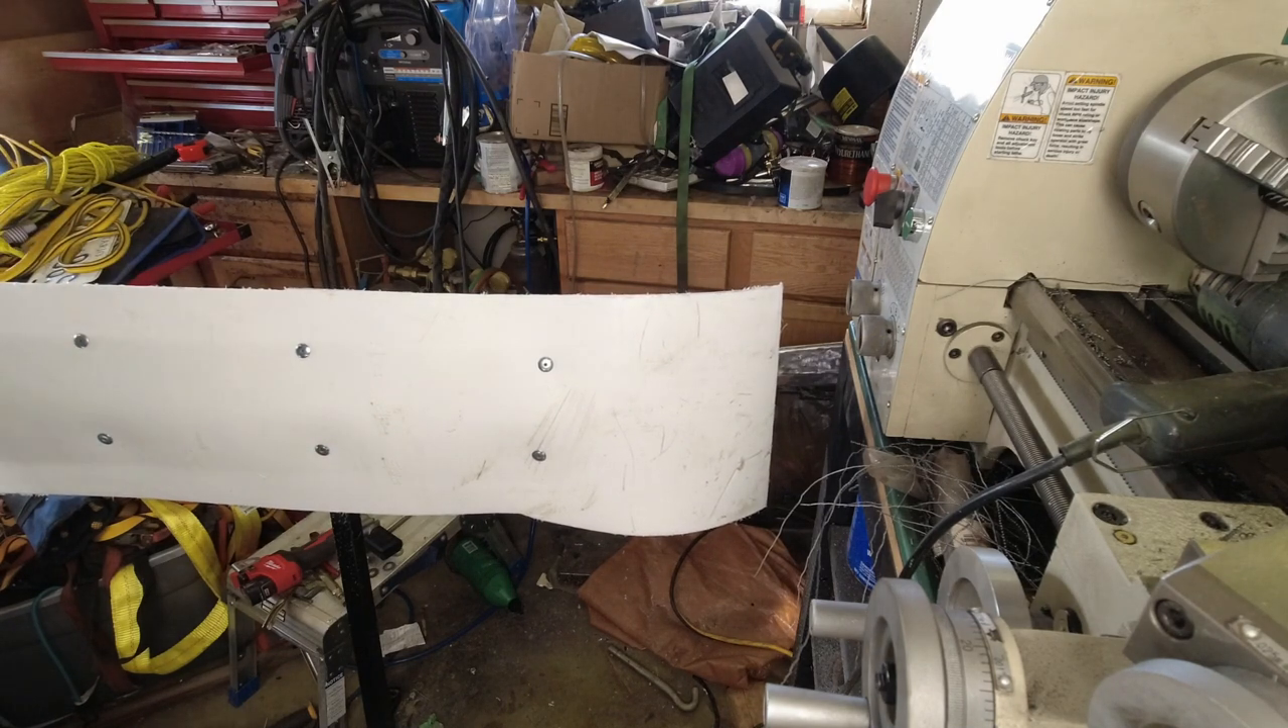I've got the rivets in all the way along and you can see we've got a nice kind of a curve to the to the ski skin and we put that skeg down along the bottom.